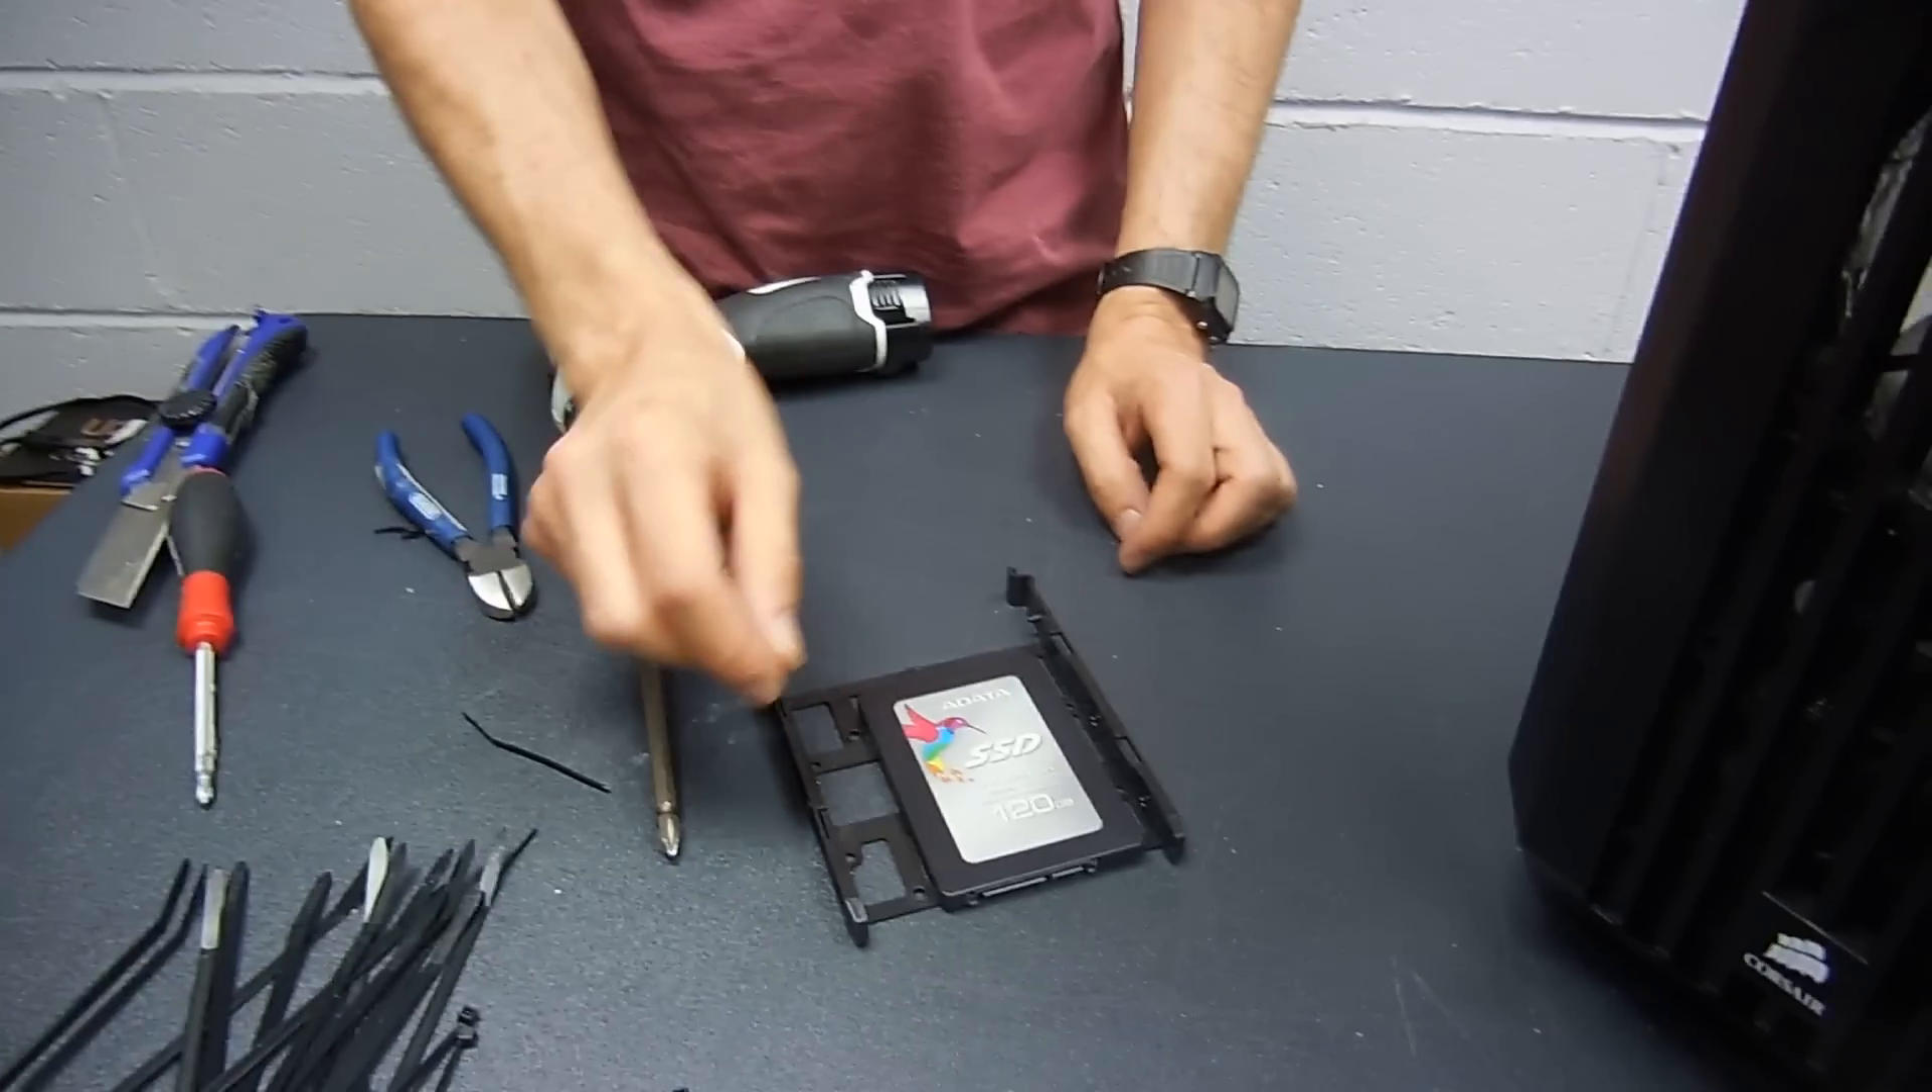Obviously, you see, this cage is bigger than this hard drive. So in this case, screws are absolutely necessary.